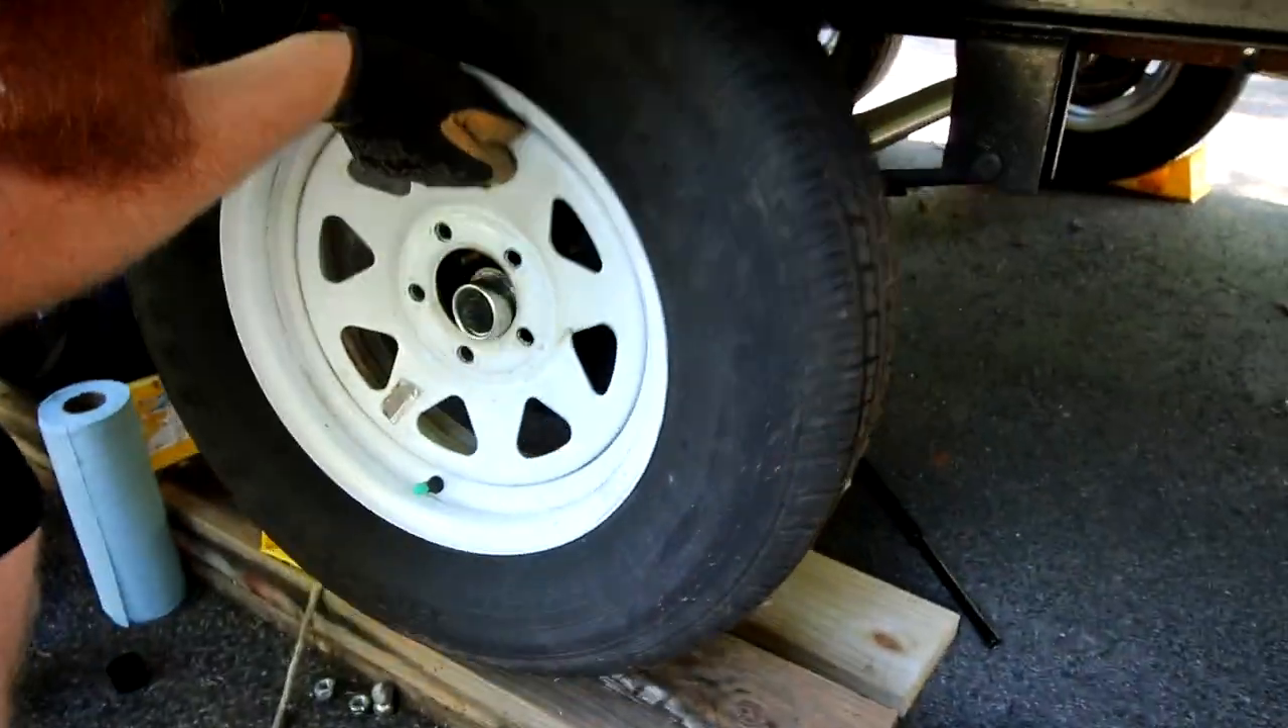So the only thing left to do is to put the tire back on and then we got to torque the lug nuts.